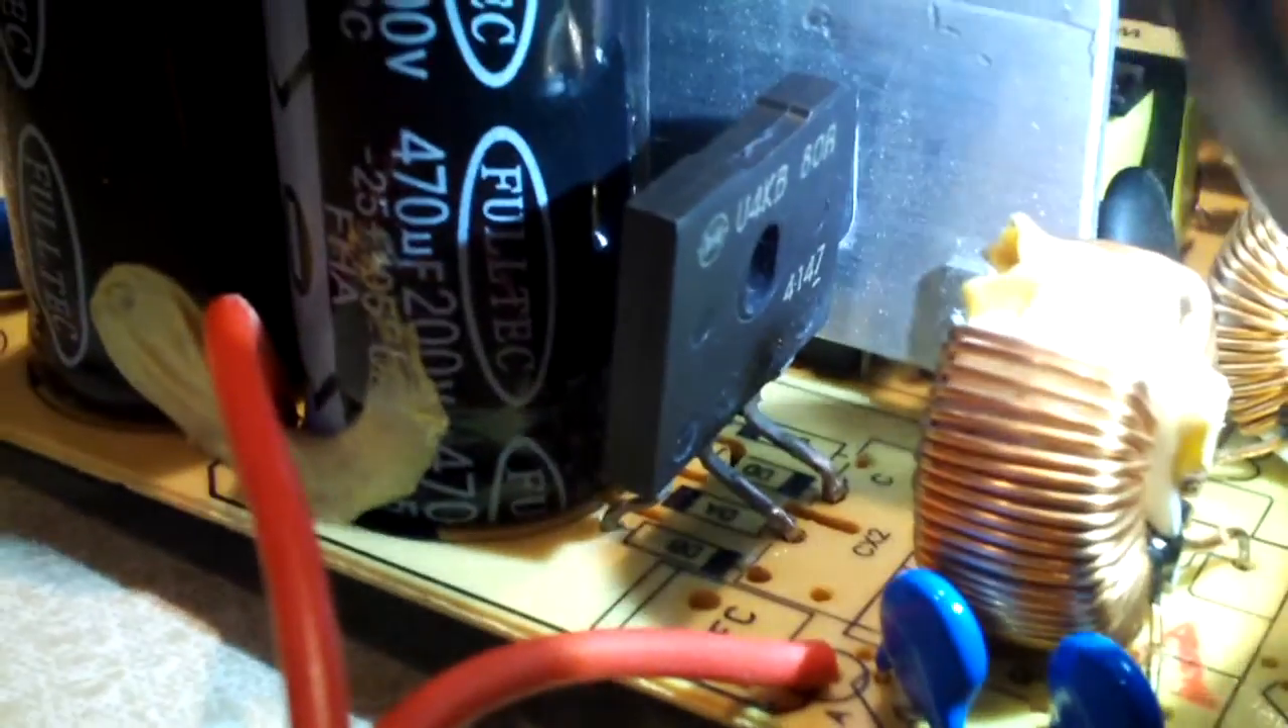Look everybody I just got this bridge rectifier installed and this is how it looks.